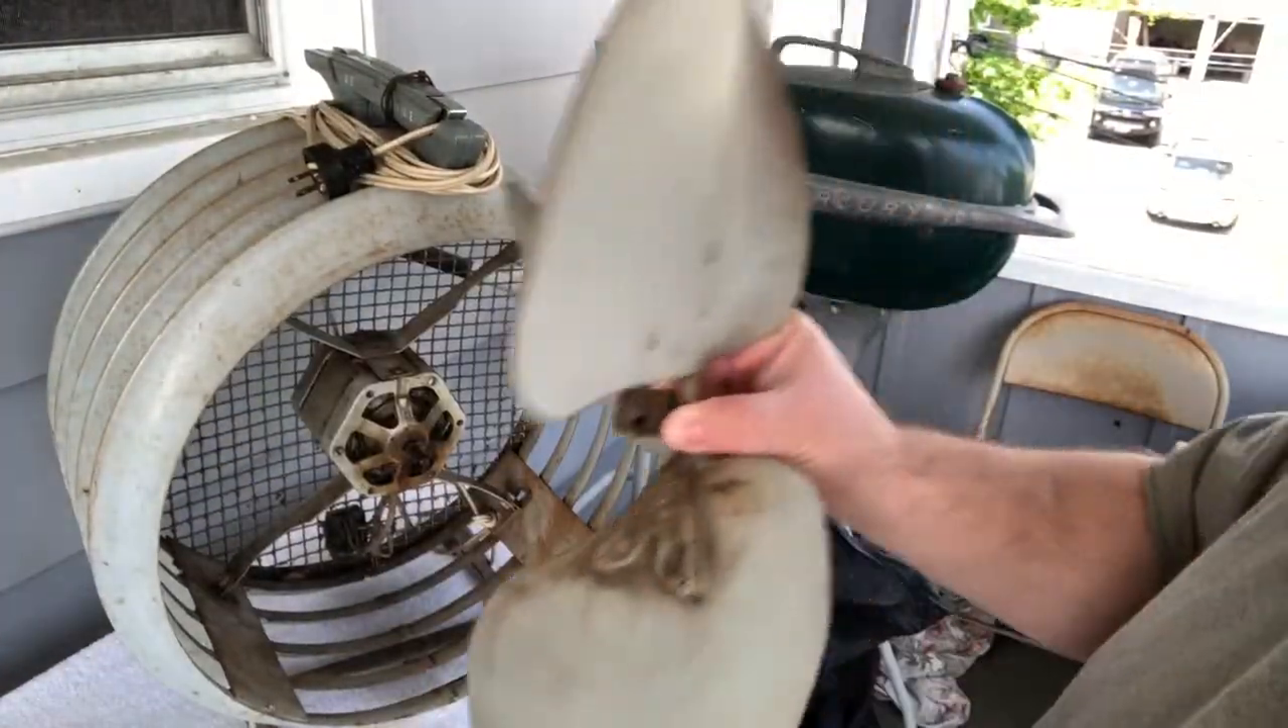All right blades came right off no puller.